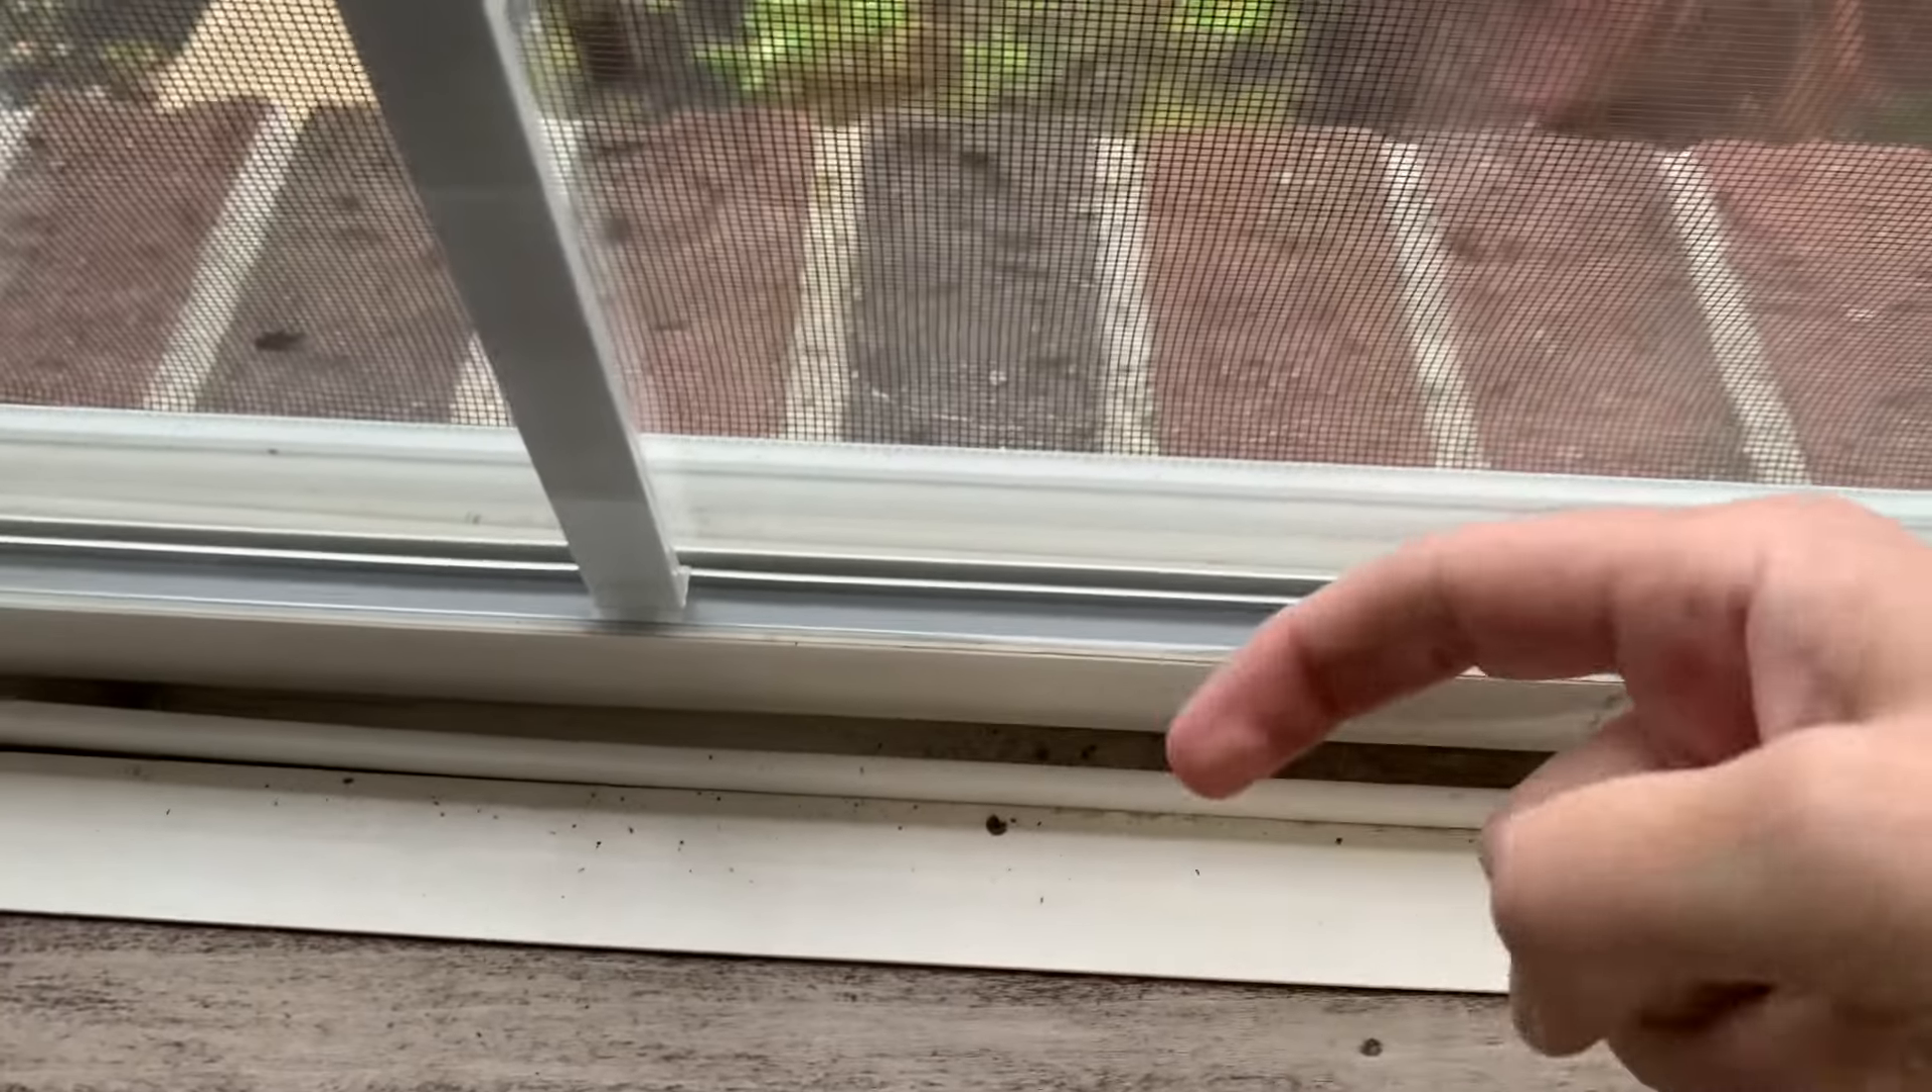I don't know what happened to my window, but you can see it kind of like bows out and there's this huge gap right here.